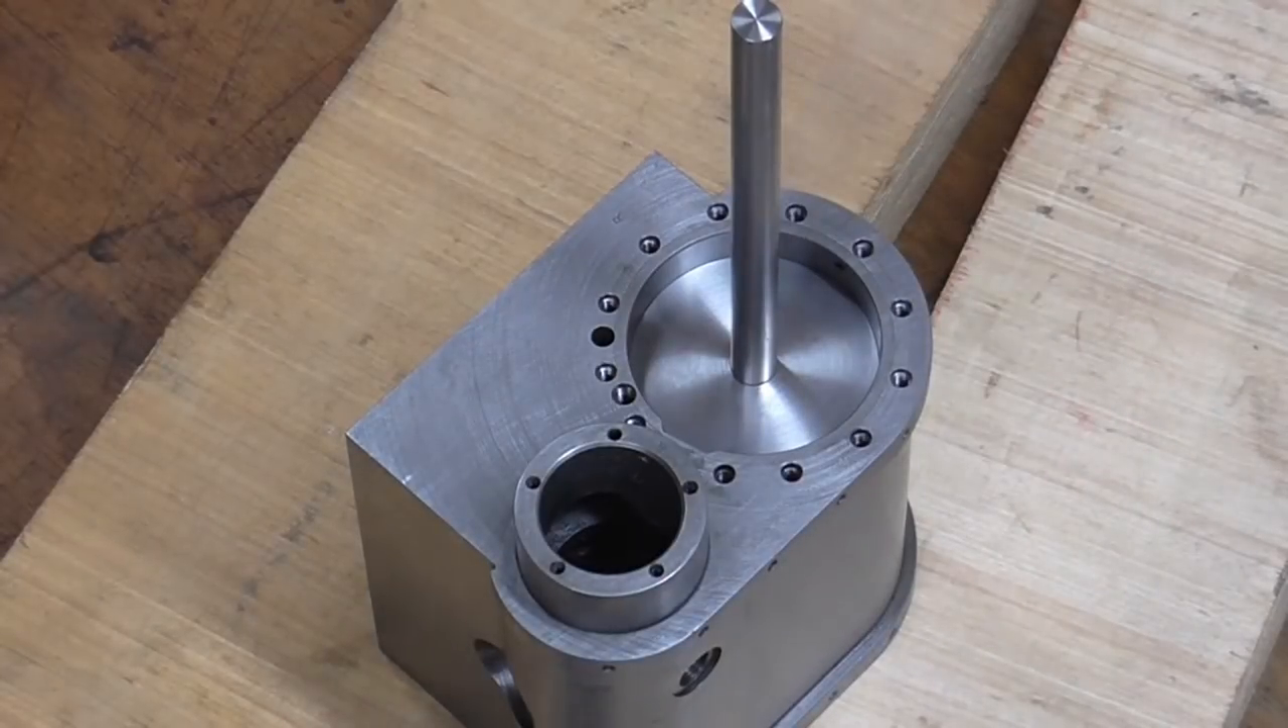And there is one piston in the bore.